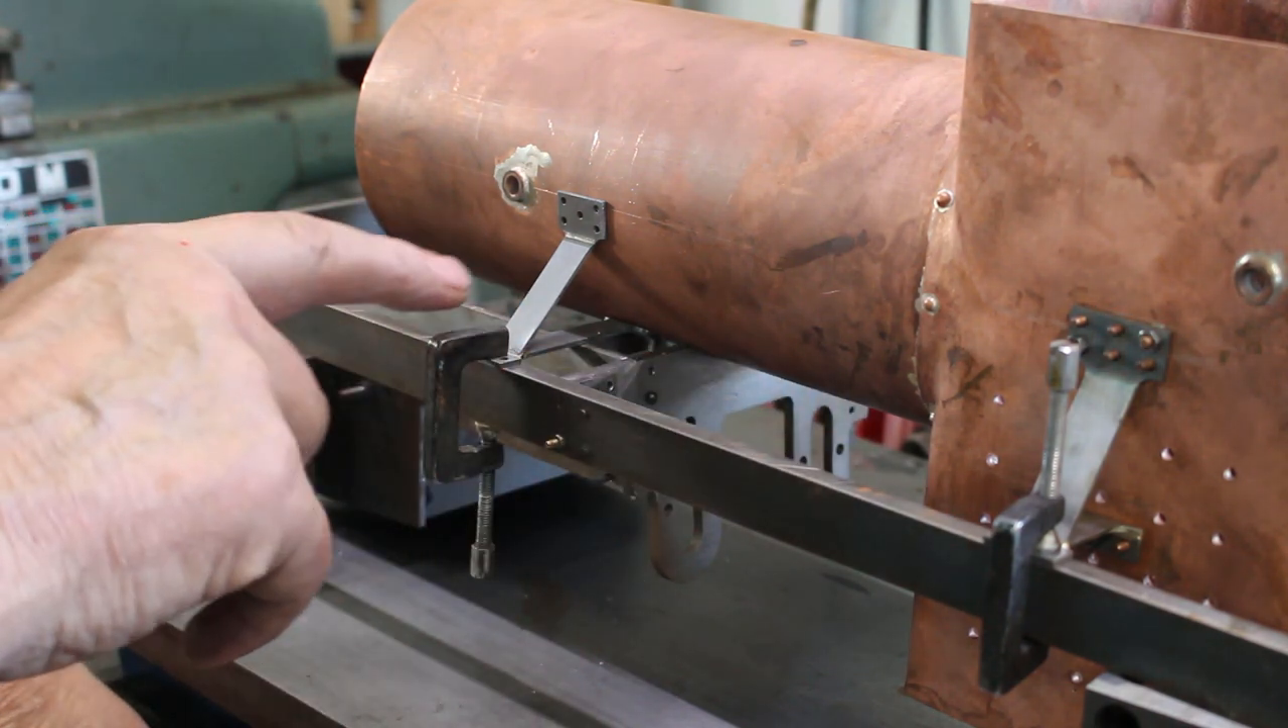The rear boiler support brackets which I made earlier are just bolted on to the boiler barrel.